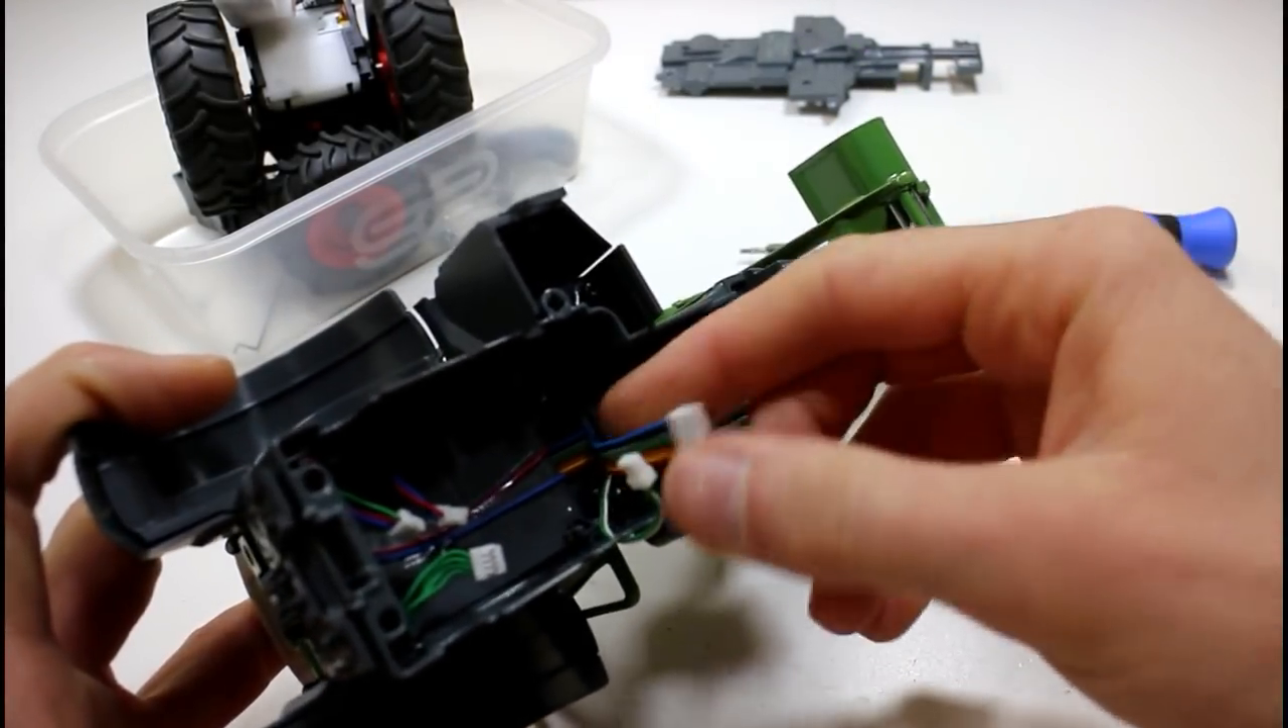Okay well we've gone far enough that we've exposed the wires for the control here at the front.